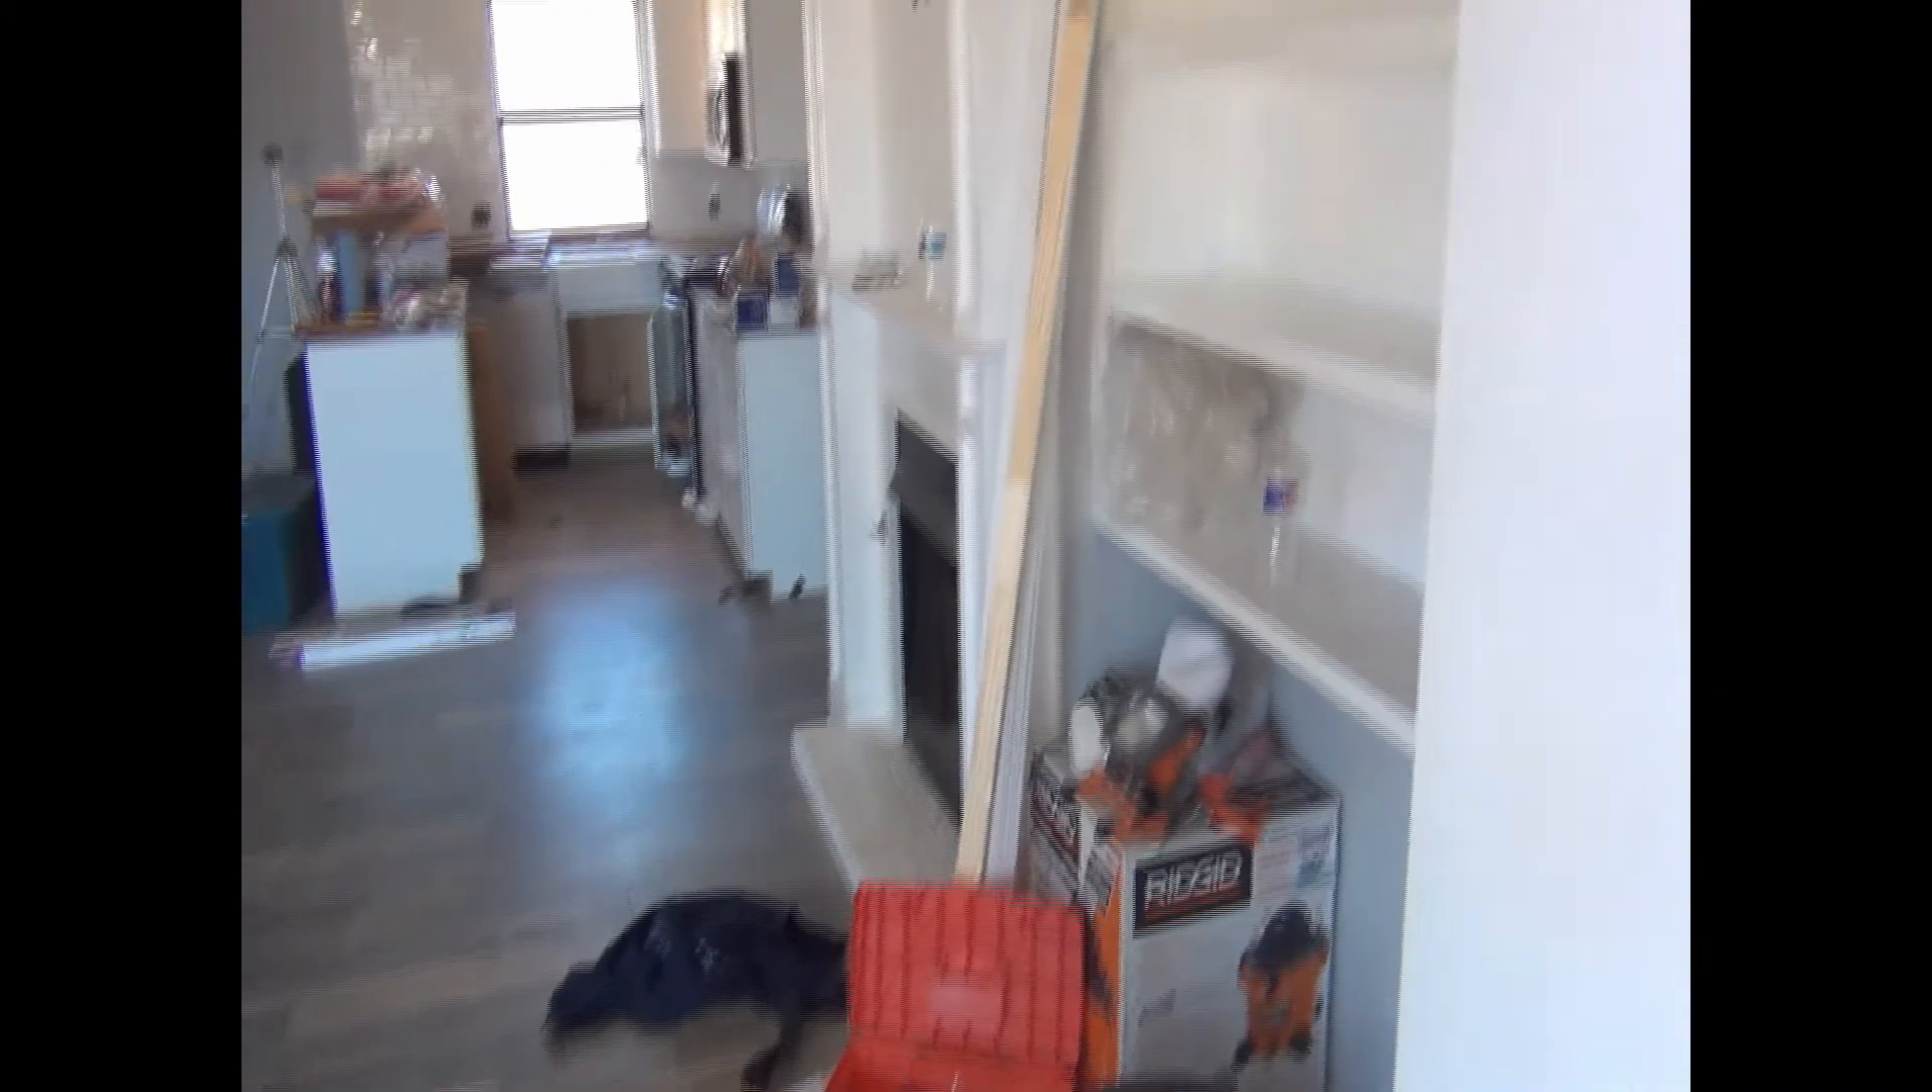I finished up the rest of the laminate throughout the living room and it looks brilliant.